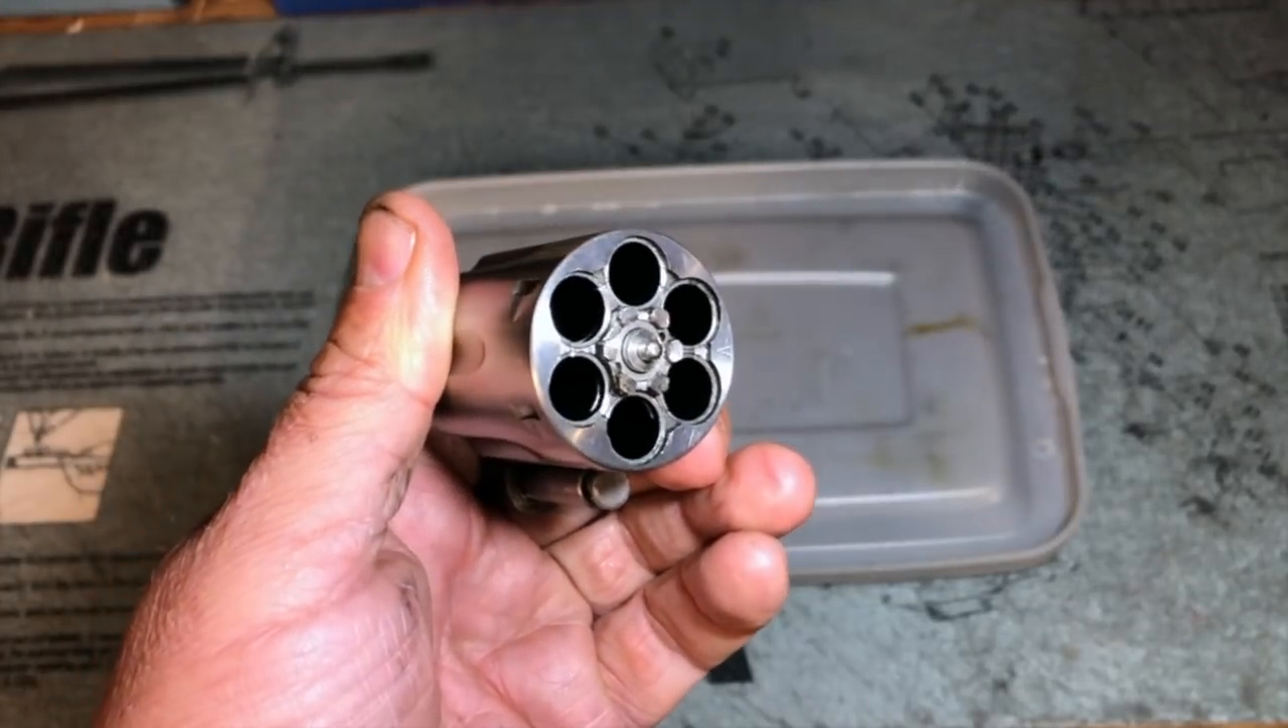Here's our cylinder all cleaned and reassembled.